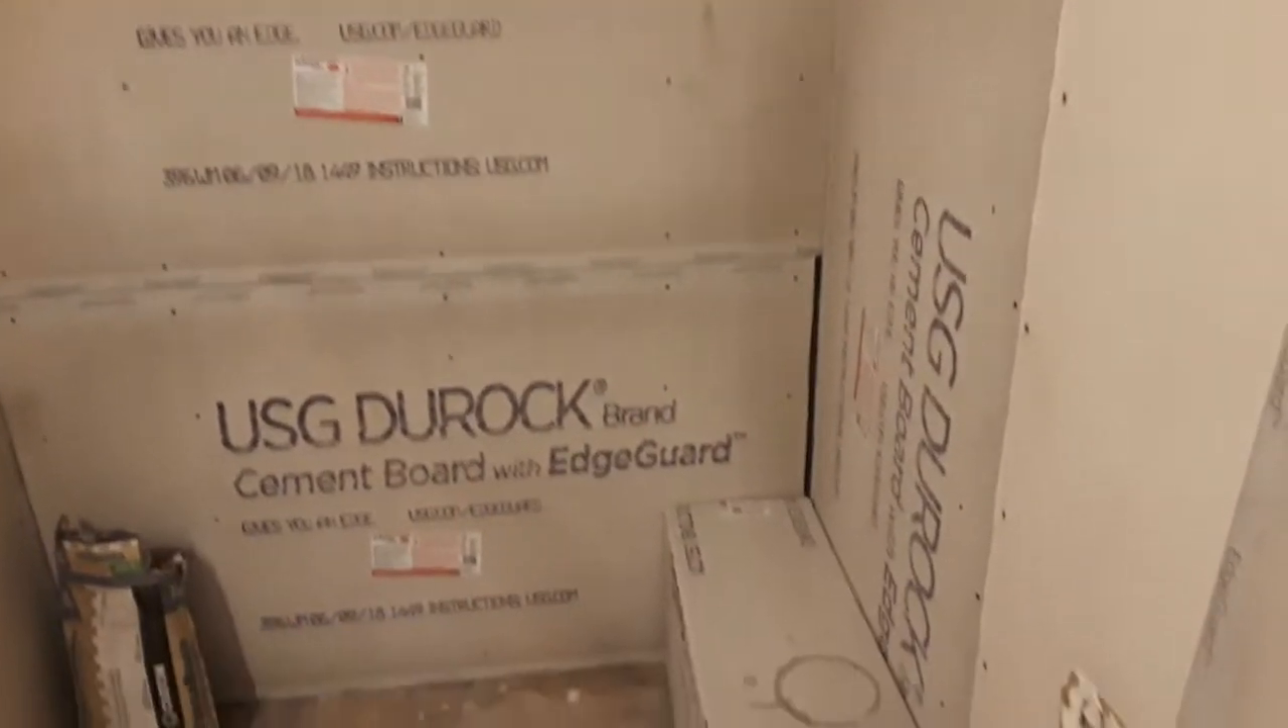Today I was able to get my DuraRock installed. I got my block set in place for the bench.